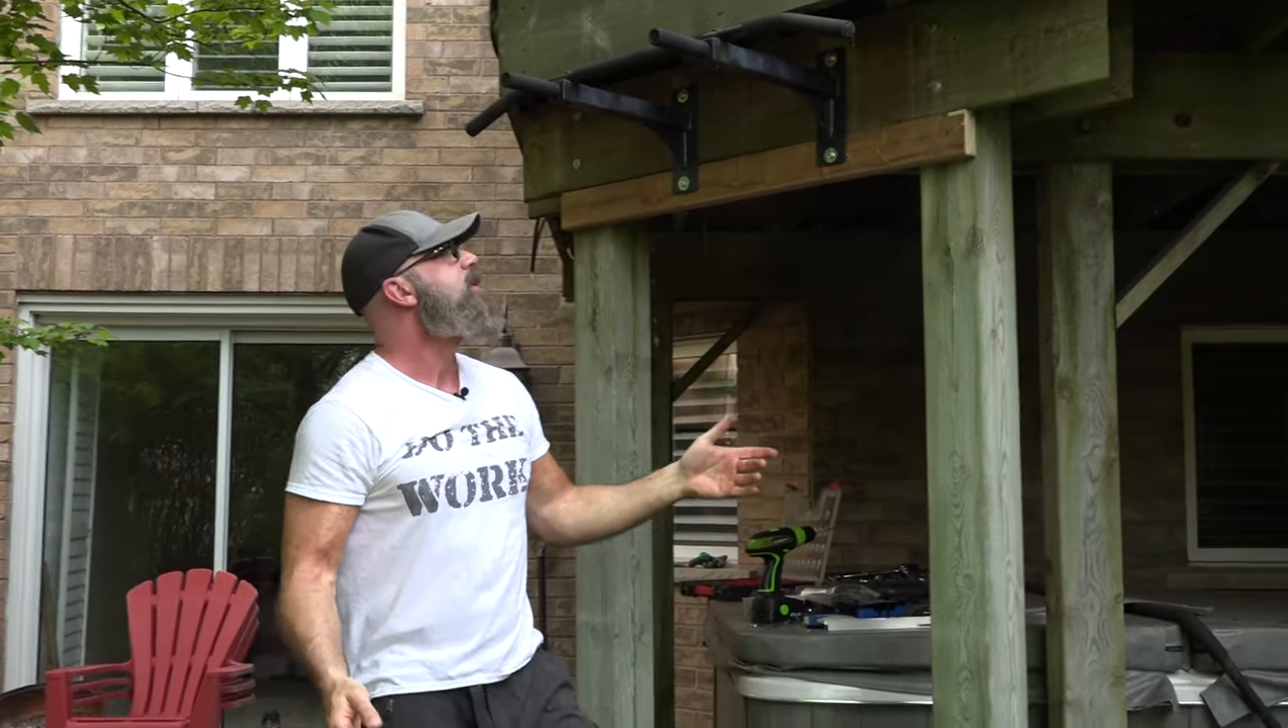So we've mounted our chin-up bar. It's nice and sturdy.